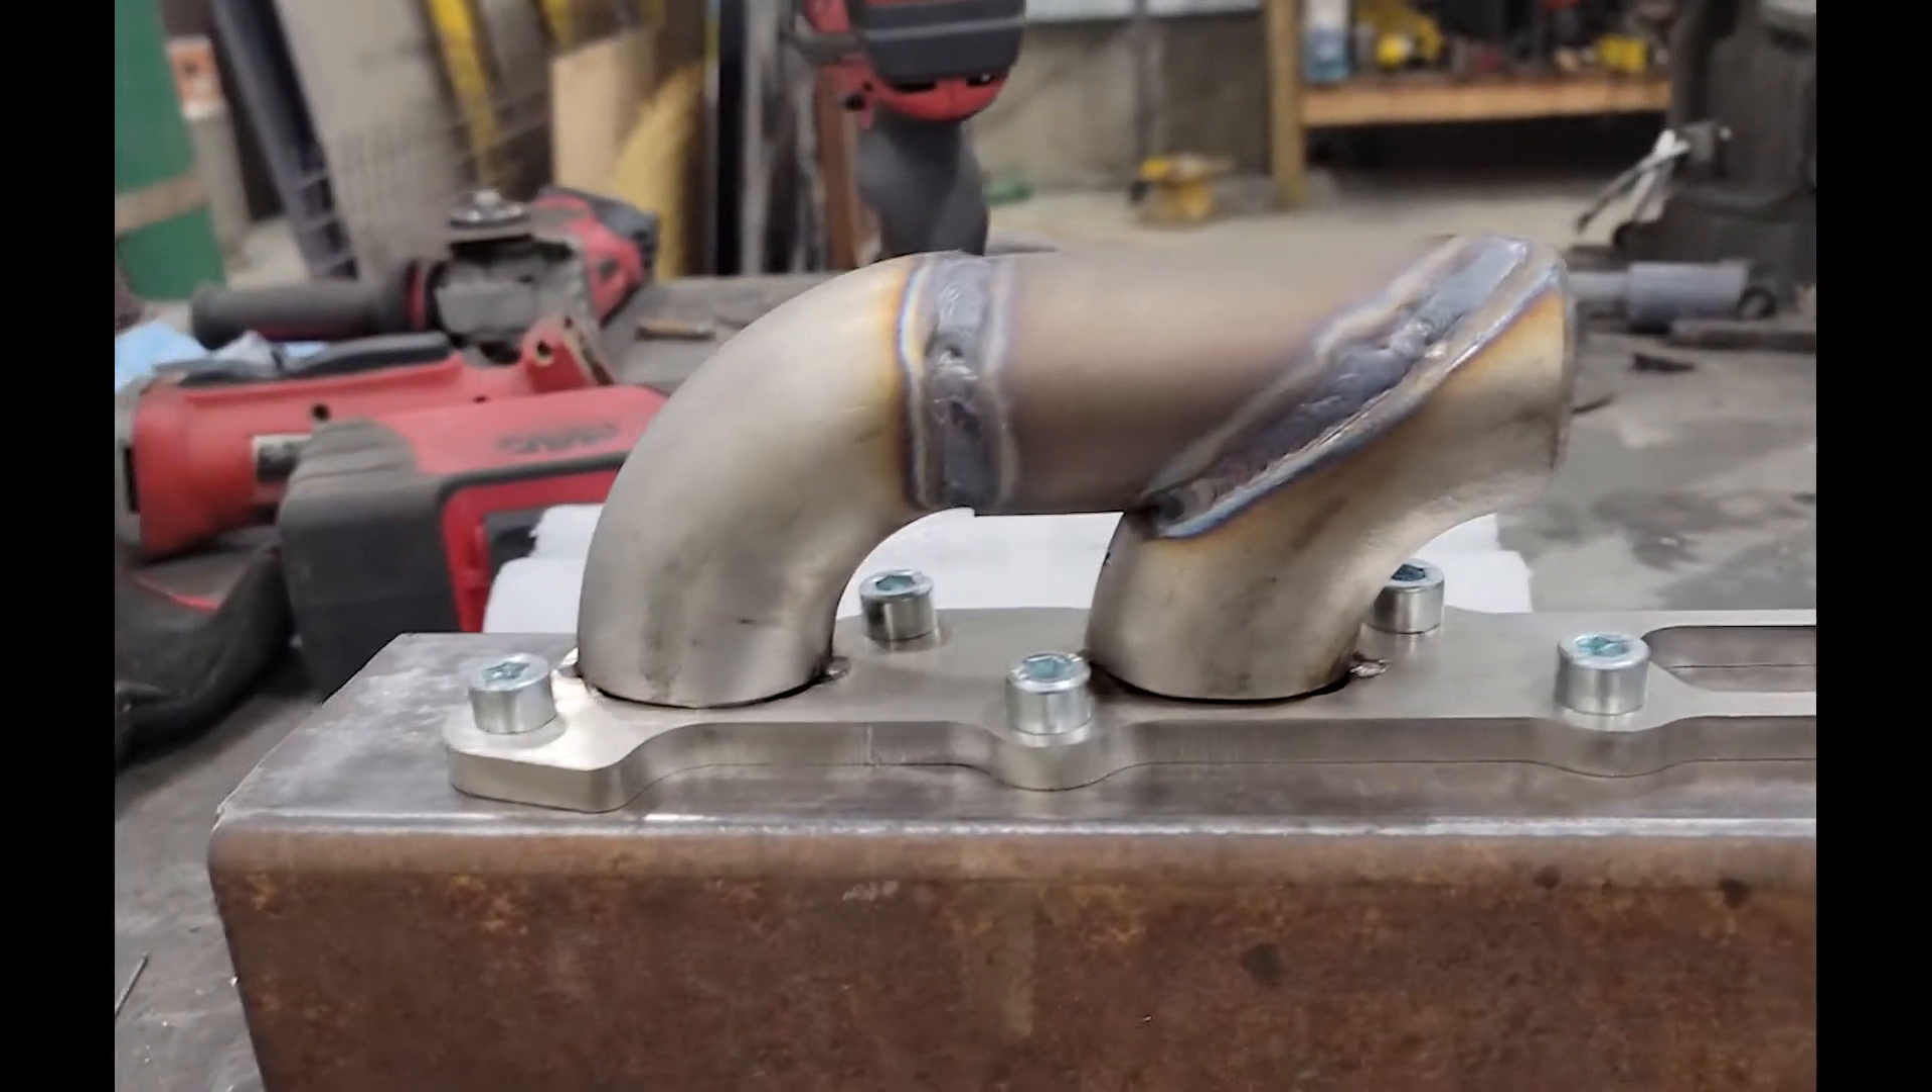So I got both of my sides welded and it's looking pretty good.